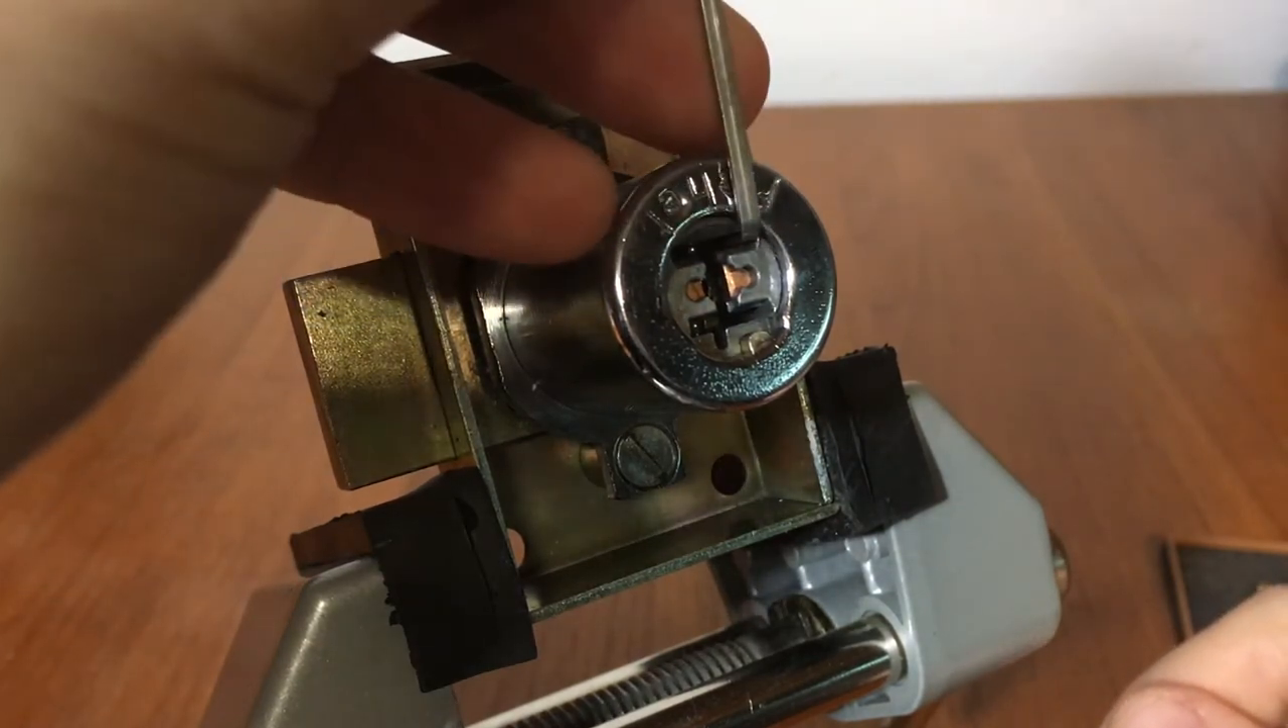All right, I've got the lock put back together now.